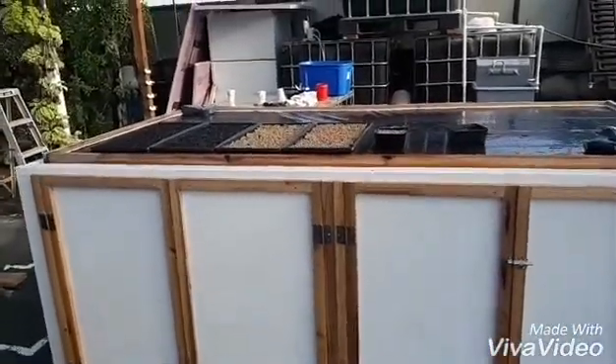Okay, well, just about got it all done. Got the doors on.